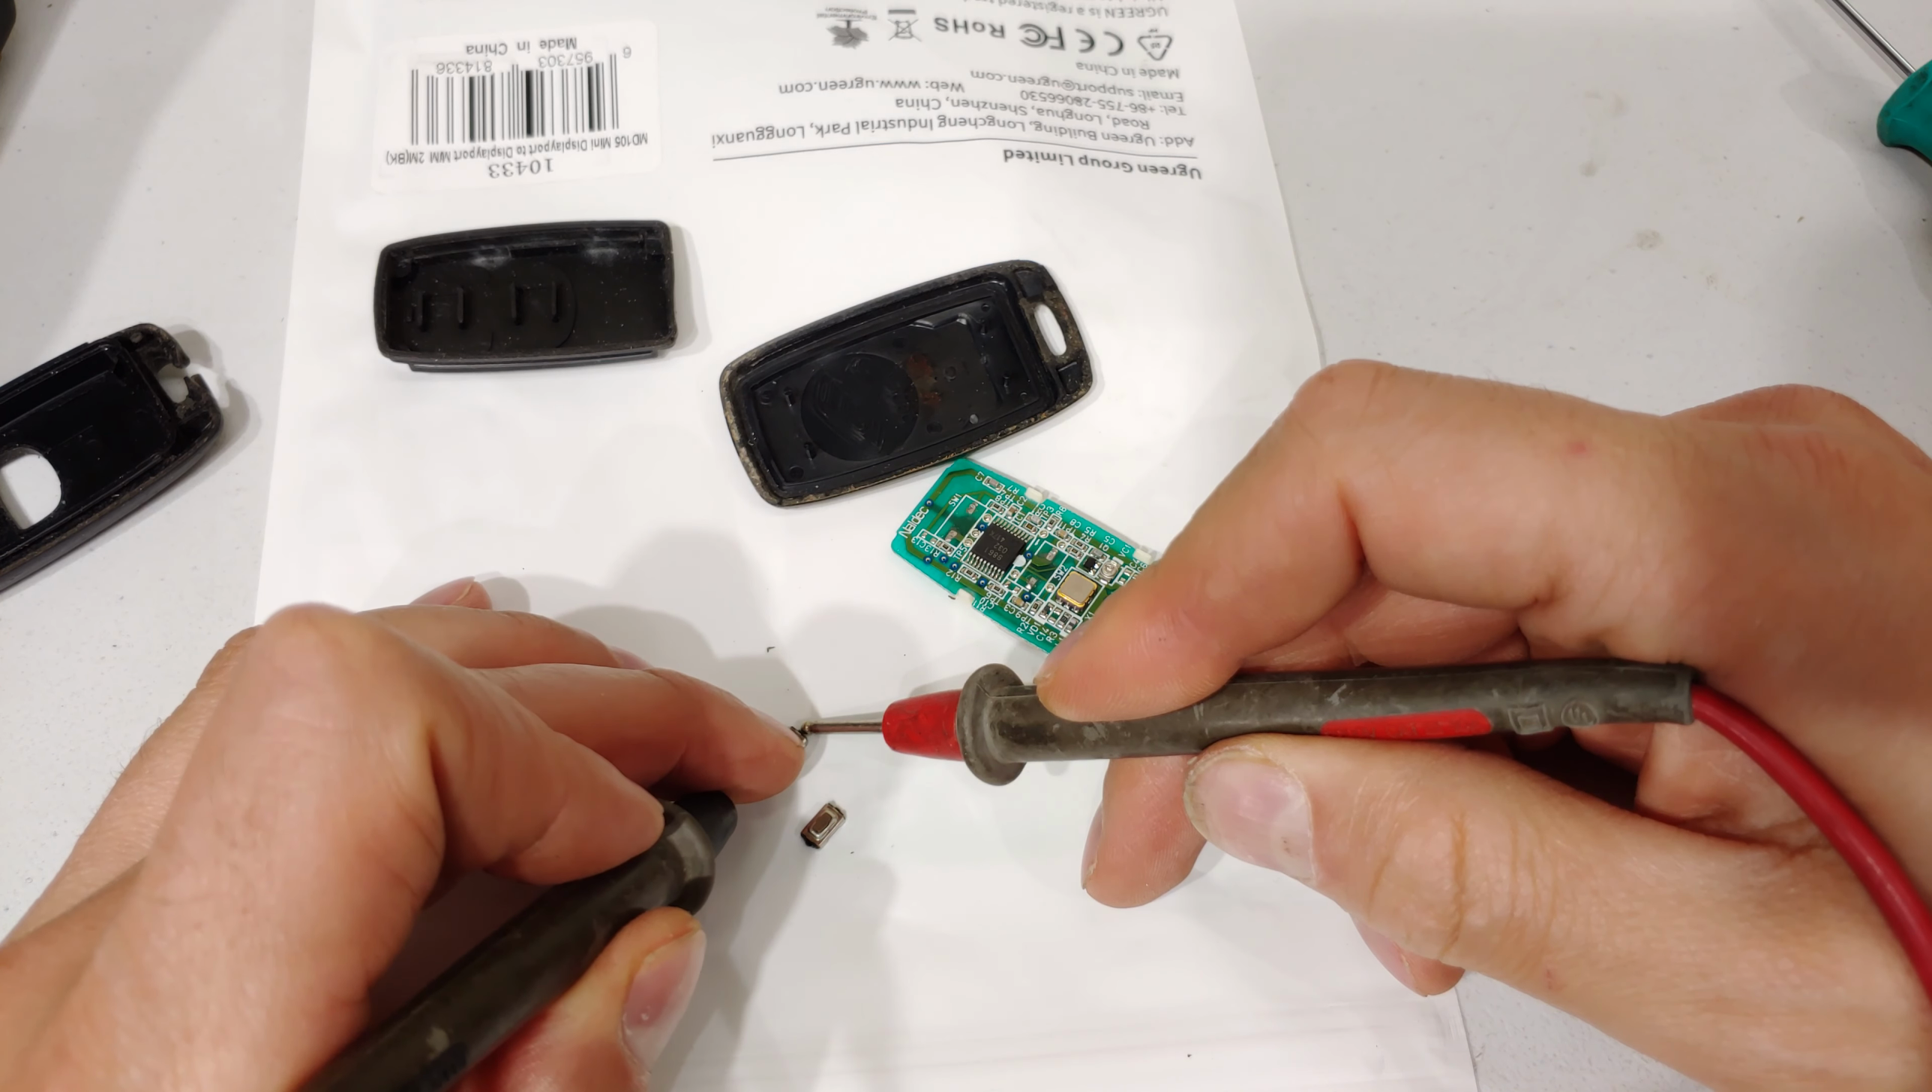So there's nothing wrong with the button it's just come off the circuit board.